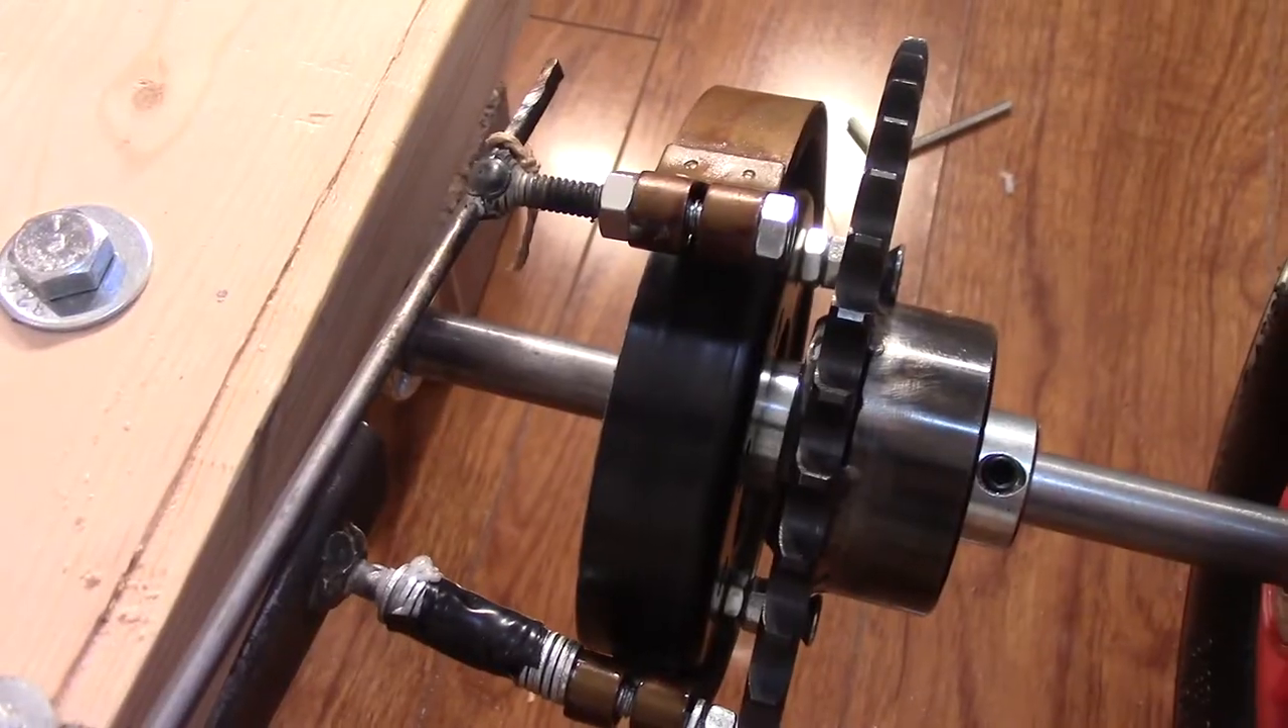So first of all I drilled two holes in my sprocket and bolted the drum to the sprocket.